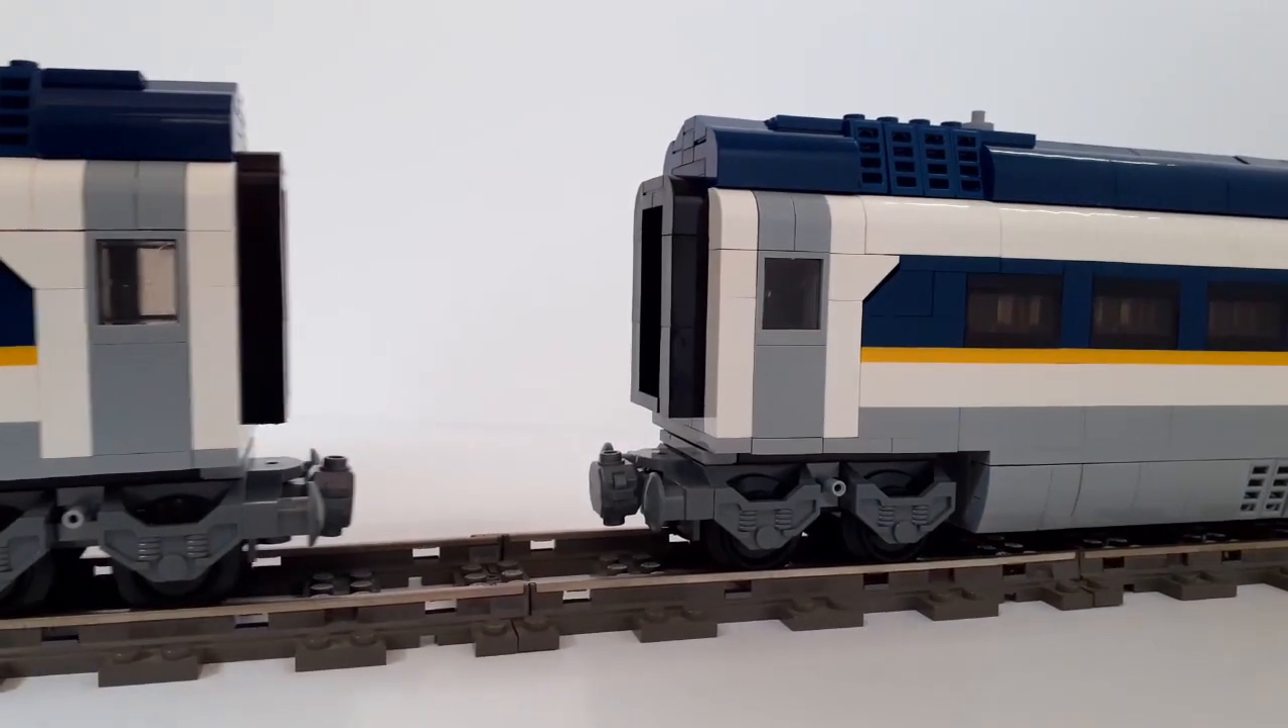Now you can see here there is a massive gap between each coach.